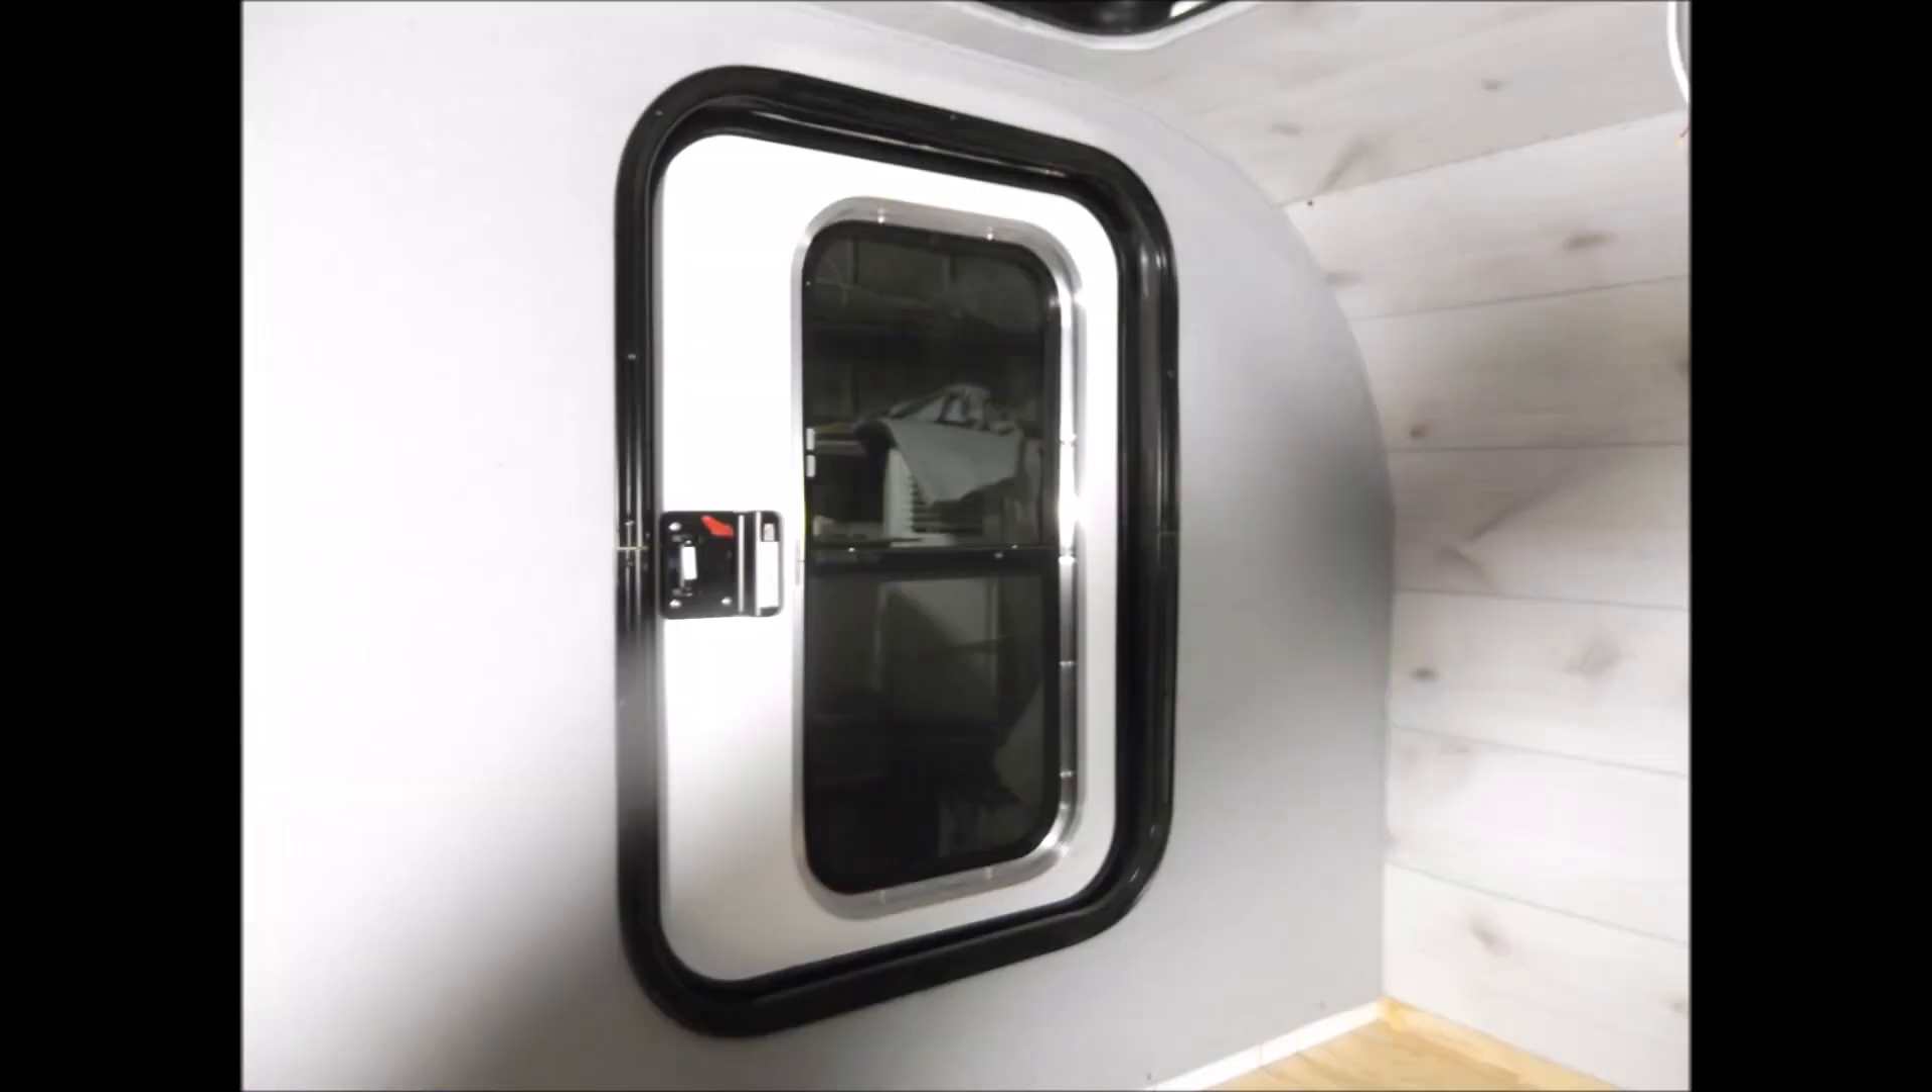Got the doors fully installed and fully trimmed out.